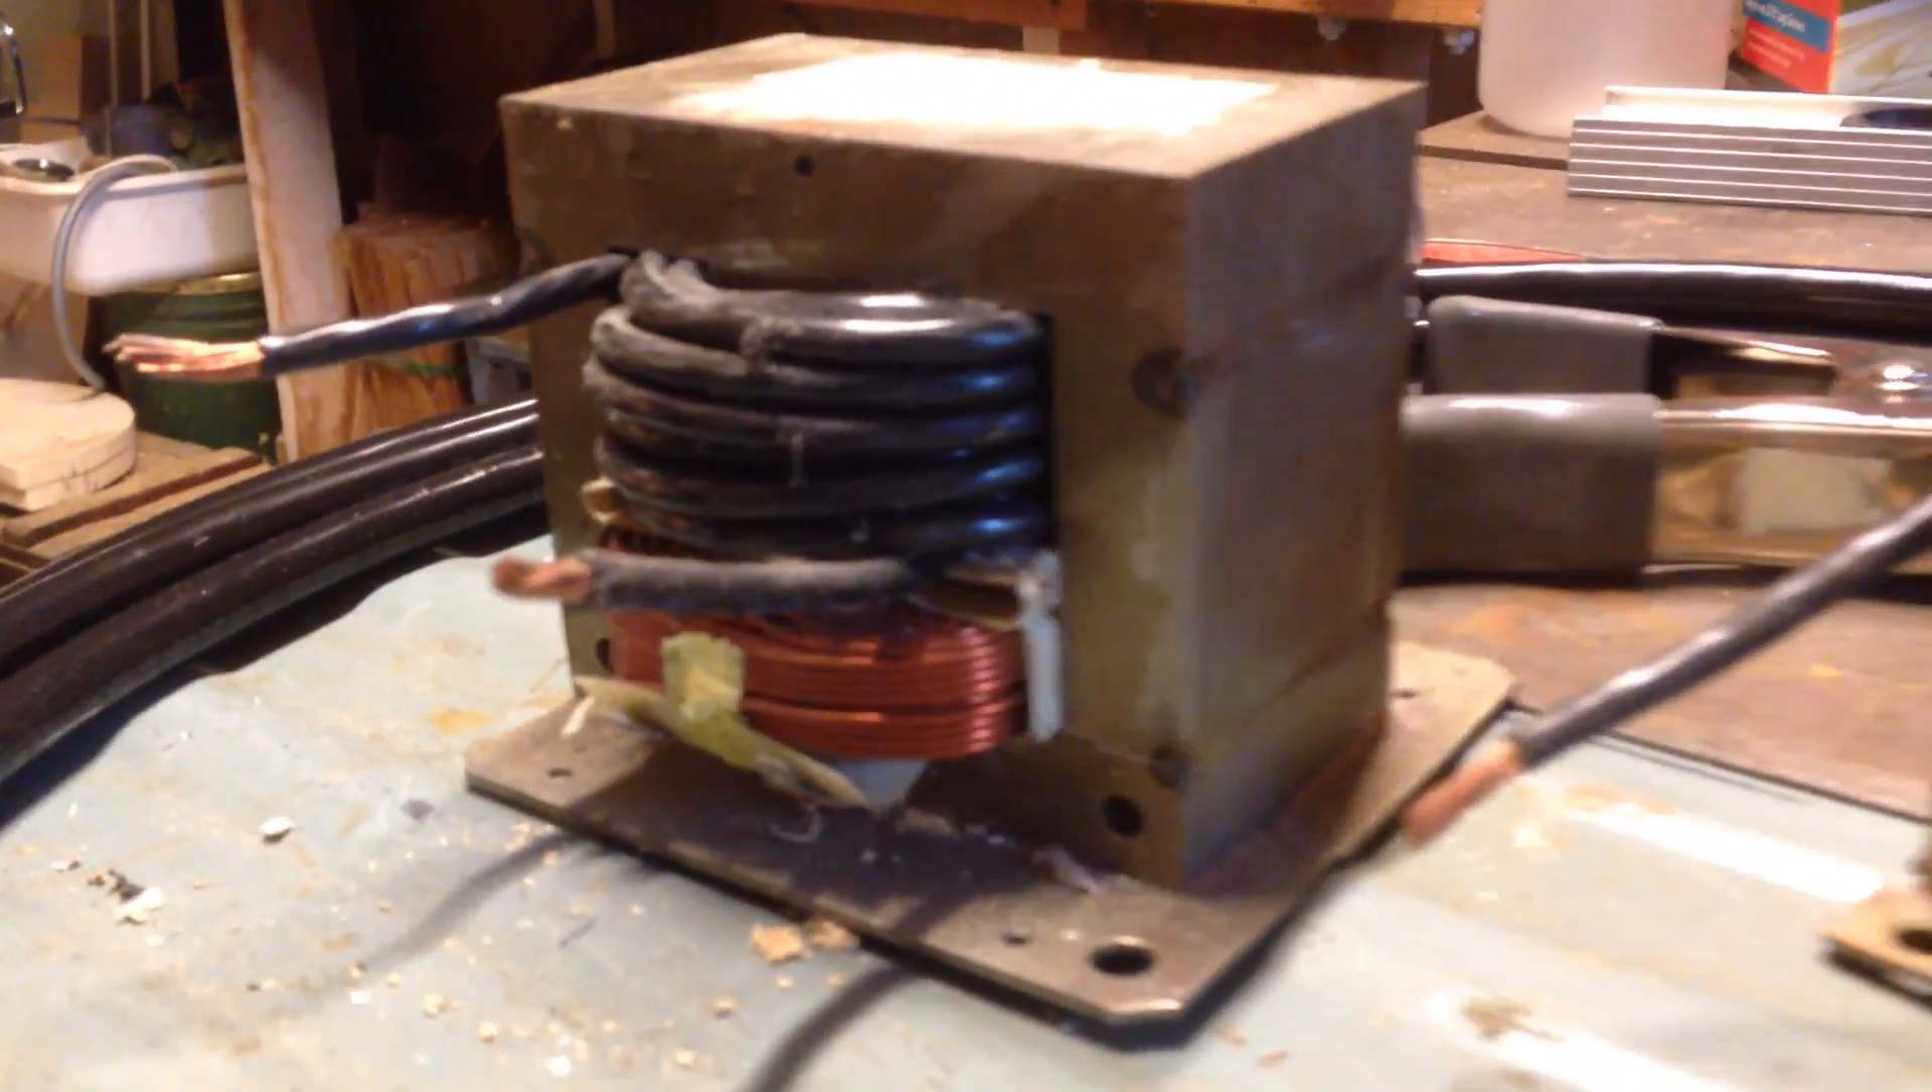What I've done is taken out the secondary and rewound it with a heavier gauge wire so it's a step down transformer so that way I can get upwards of 100 amps.